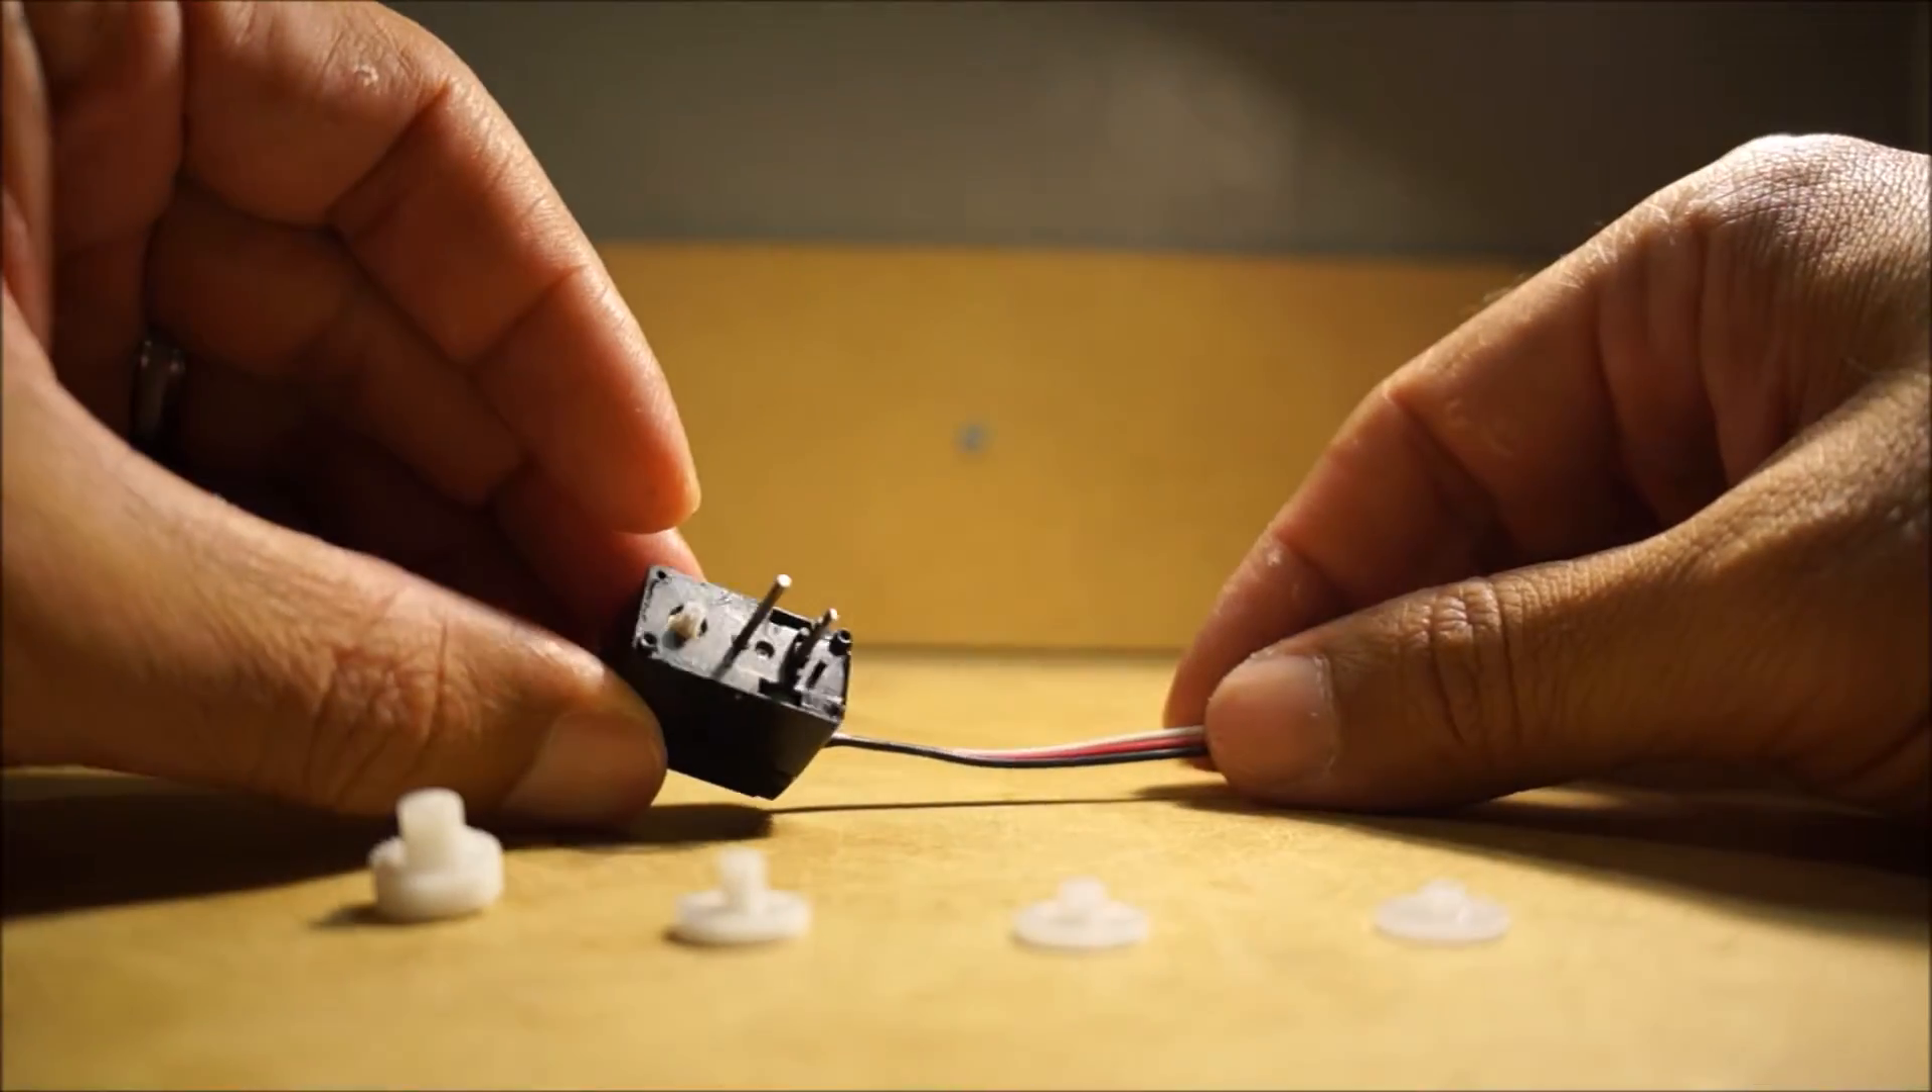All right so this is what it looks like after you remove the gears.